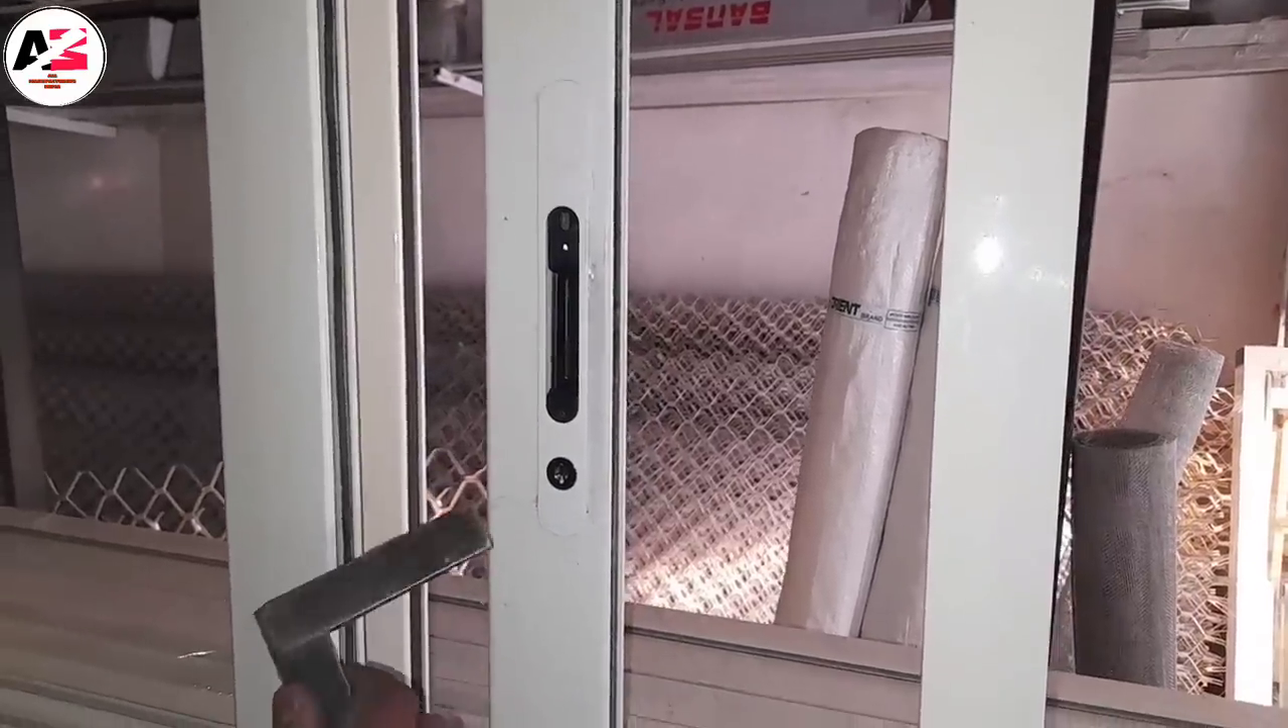तो दोस्तों देख सकते हैं अब हमने lock लगा दिया।